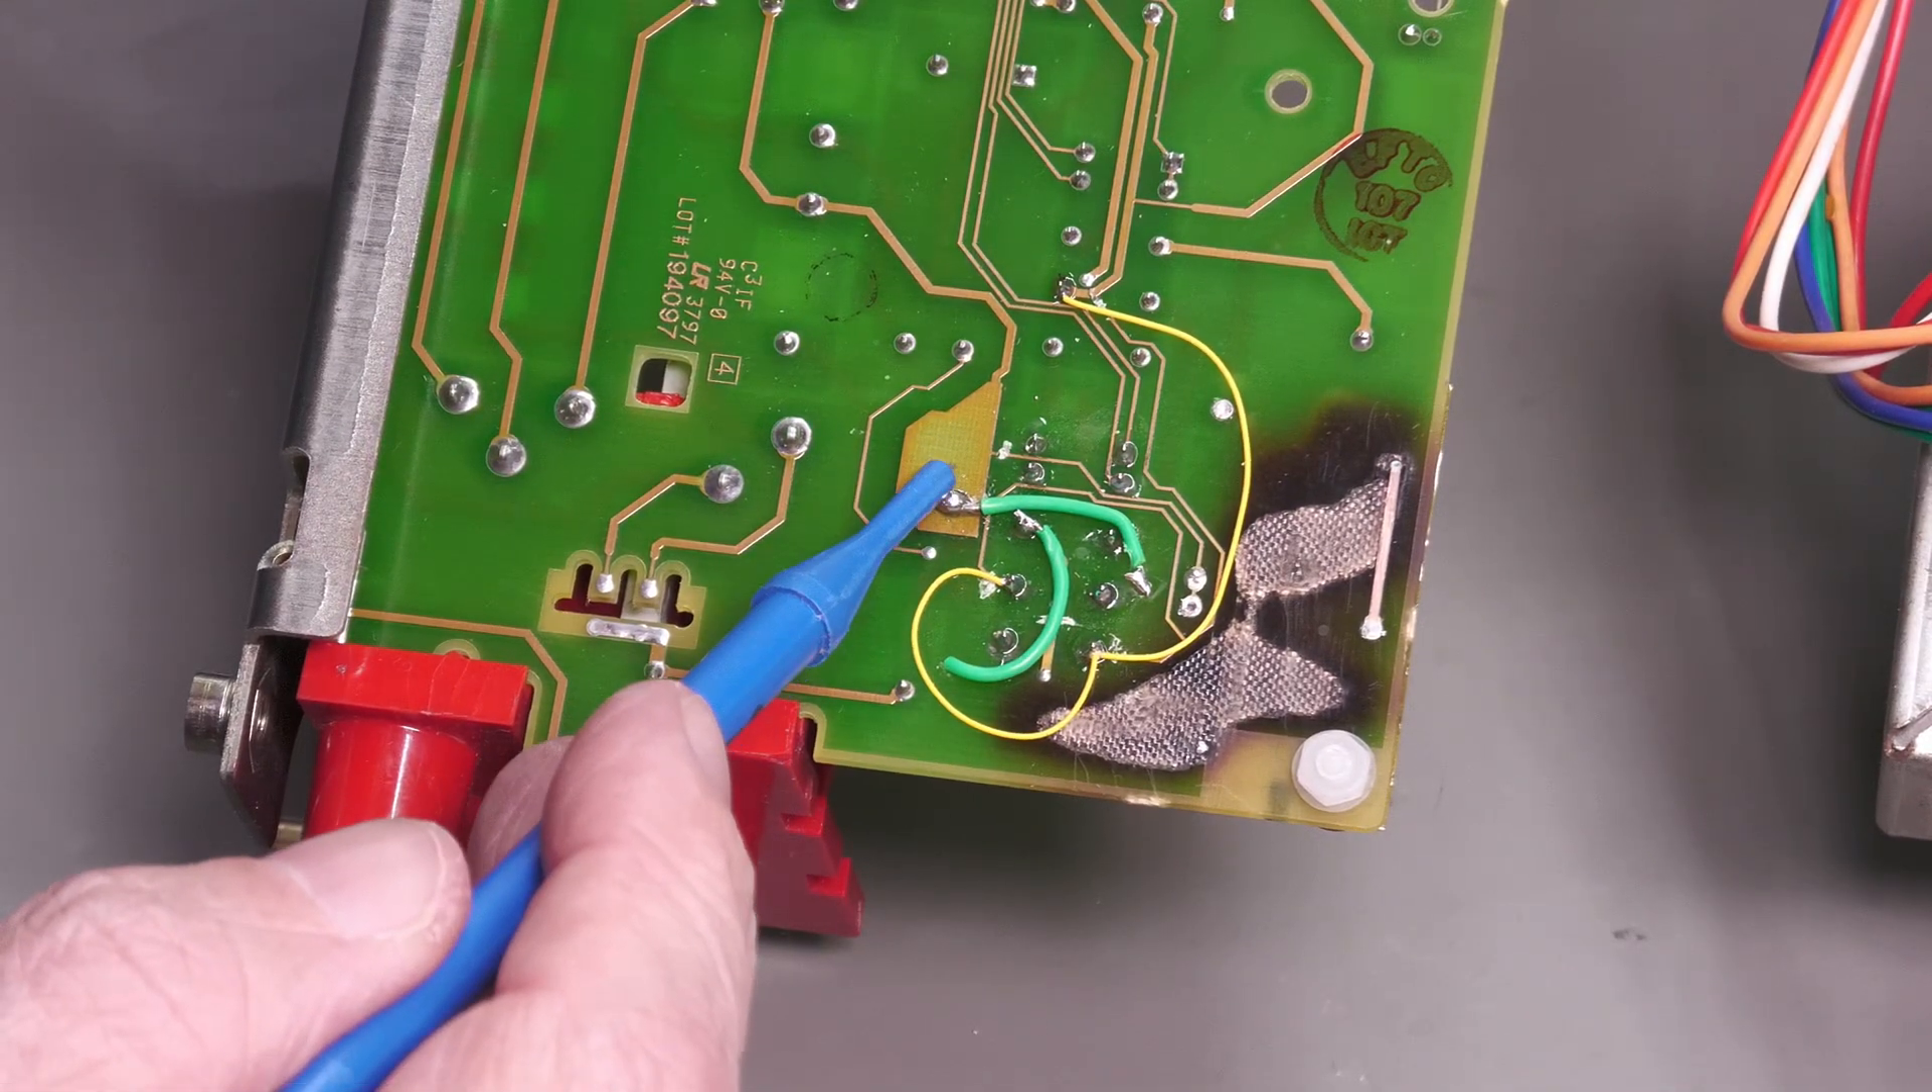Okay, so I've put the links on the underside of the board.